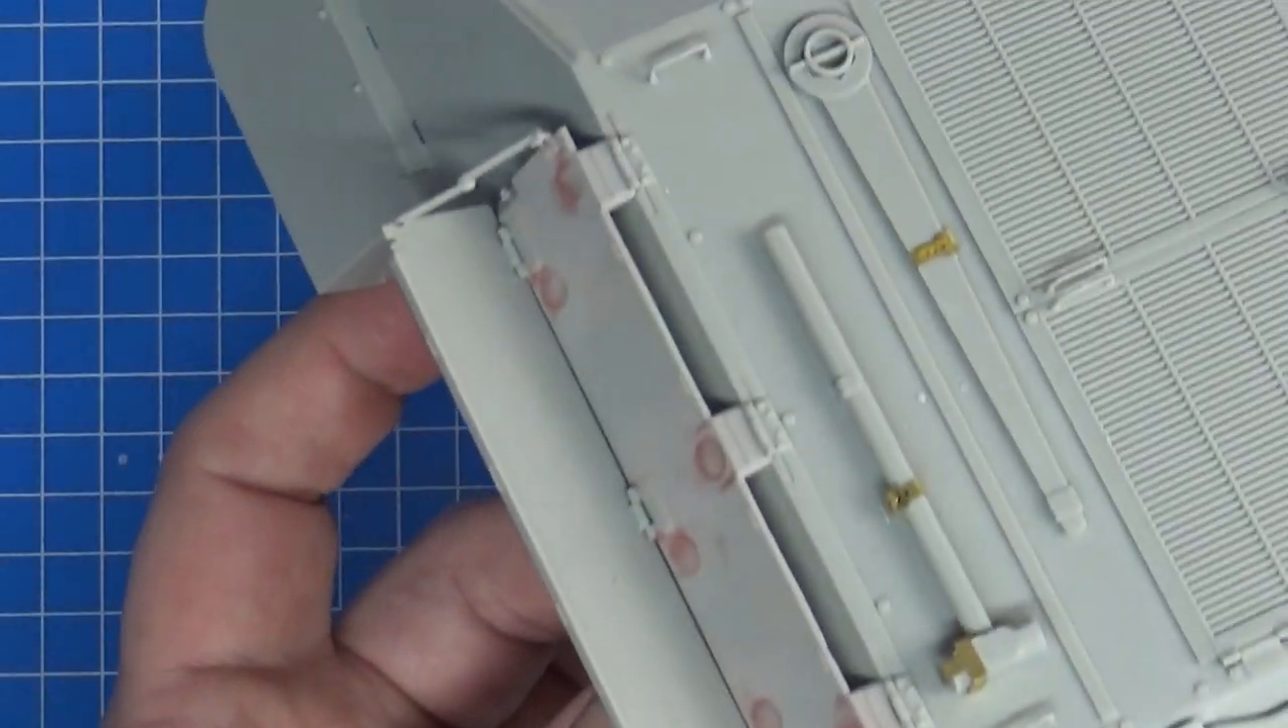I've constructed that back storage uh rack.